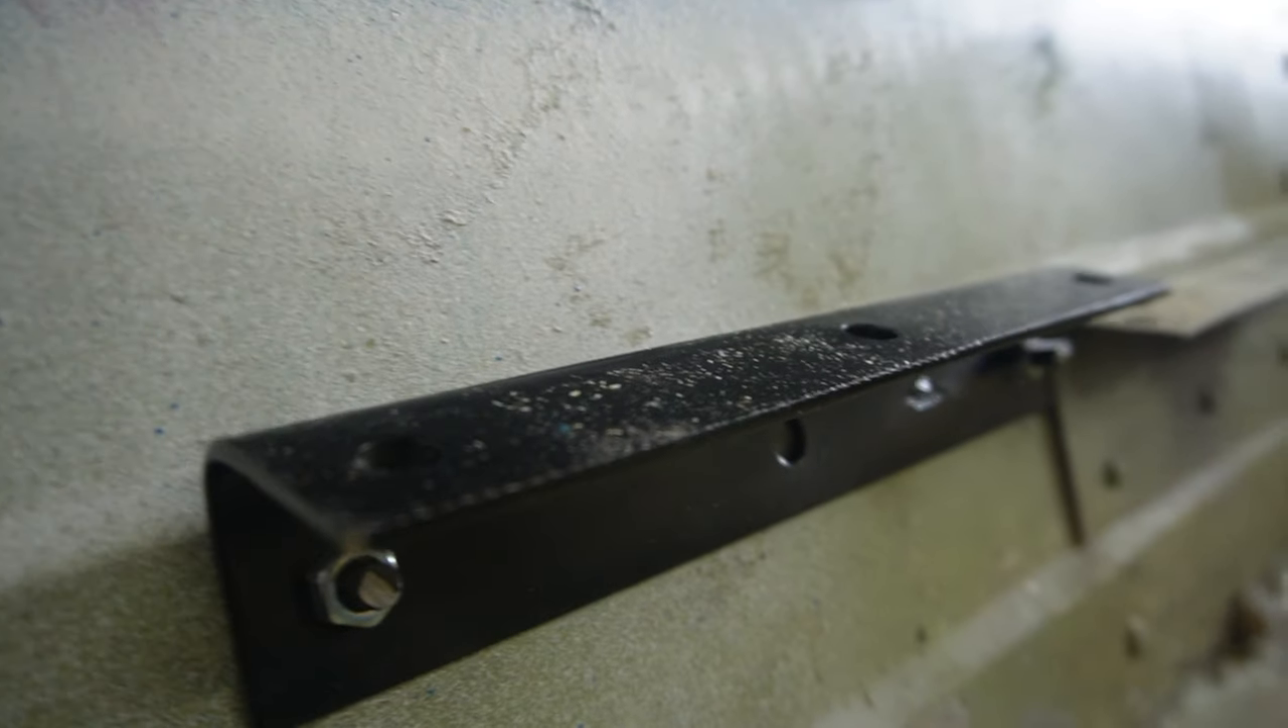And the way this is supported is that we mounted some metal brackets on the side here, some metal angle.